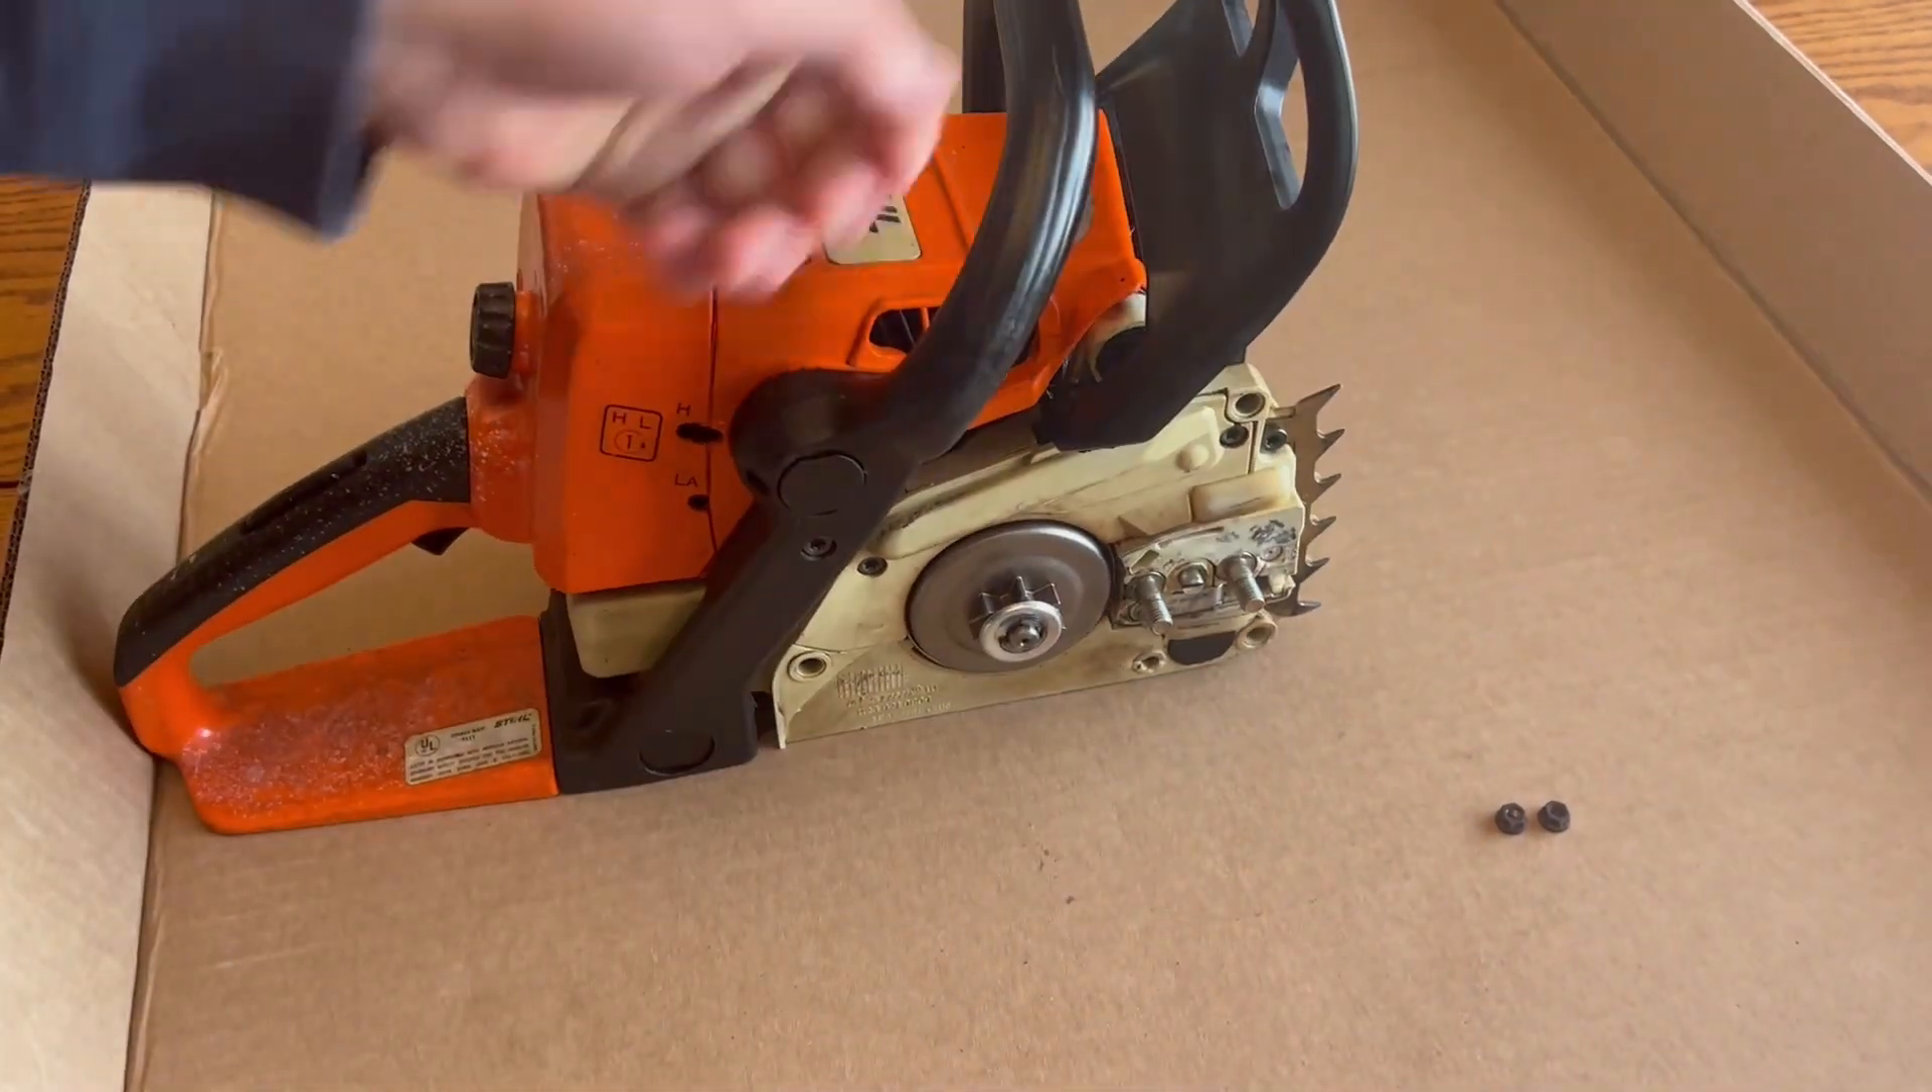I still need to throw a bar and chain on this thing and get it all buttoned up and lay it into some wood.